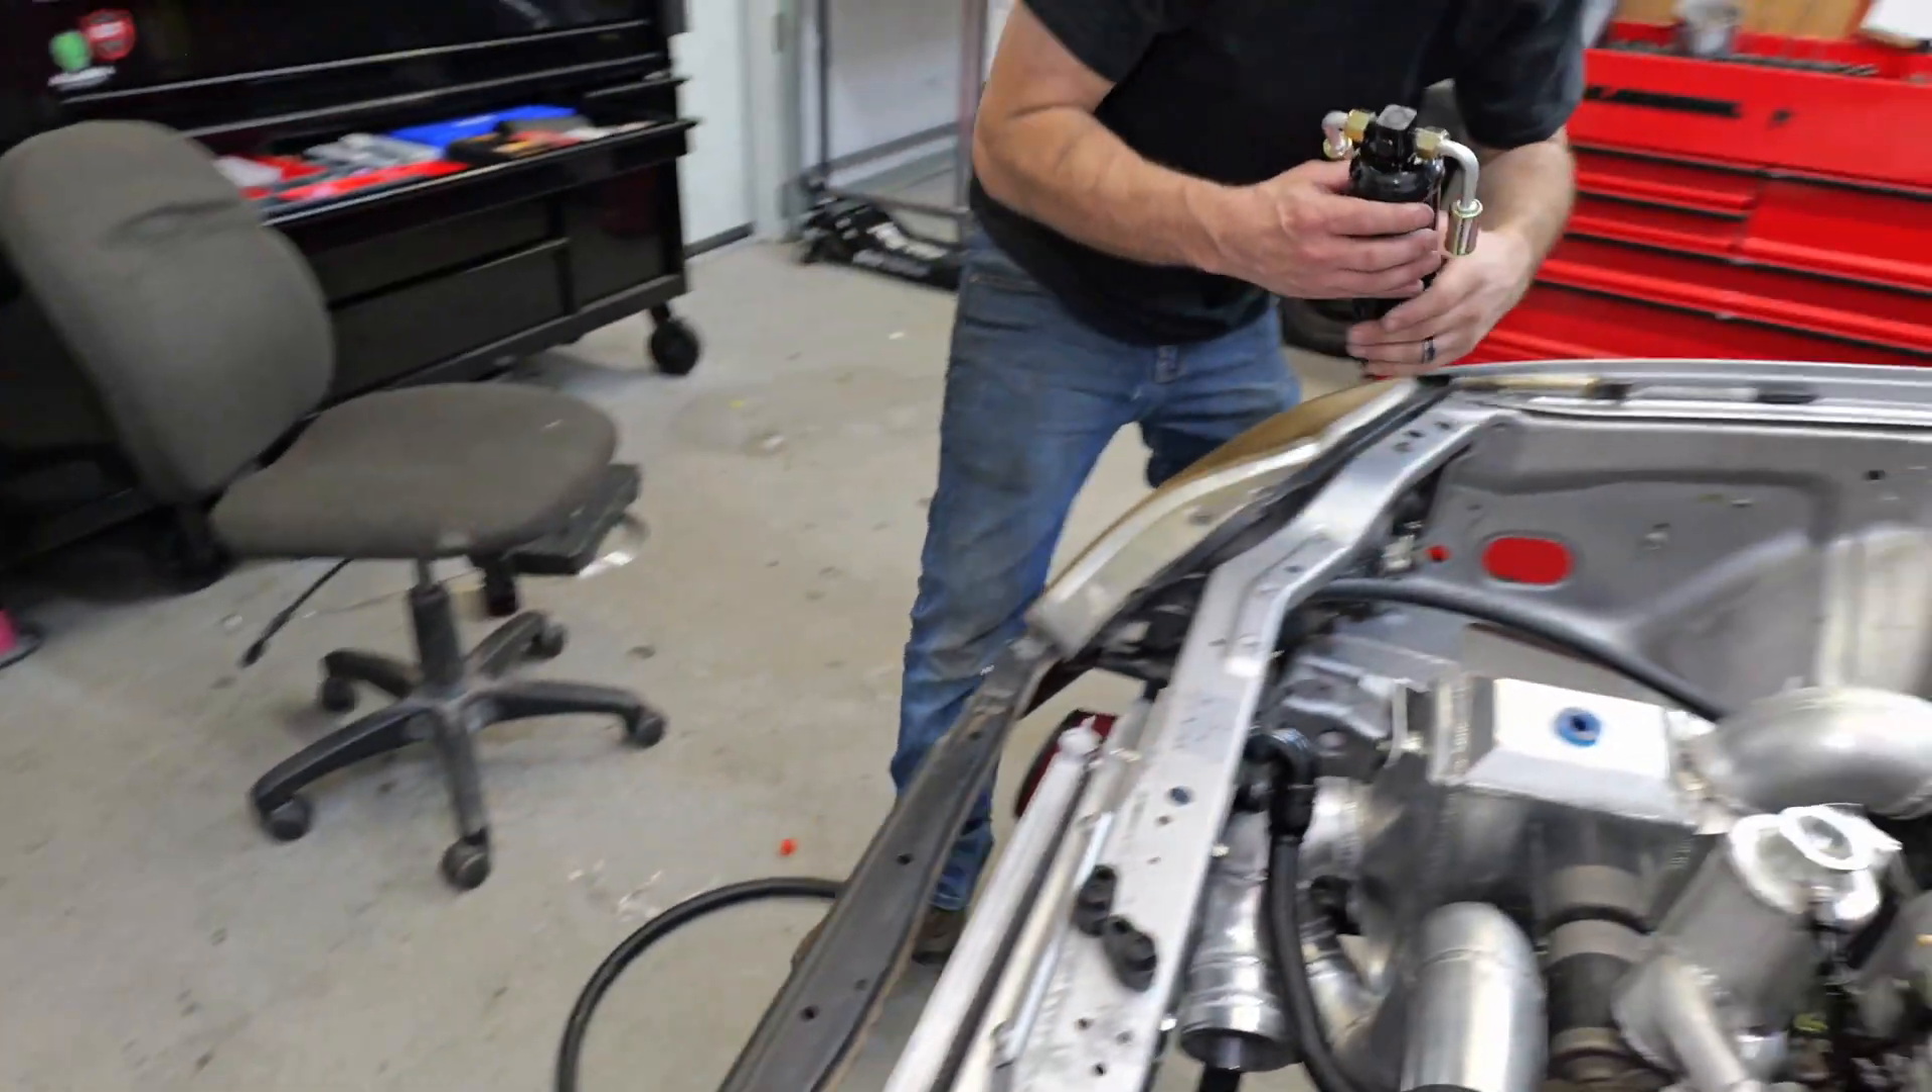However, I still have to mount the receiver dryer.